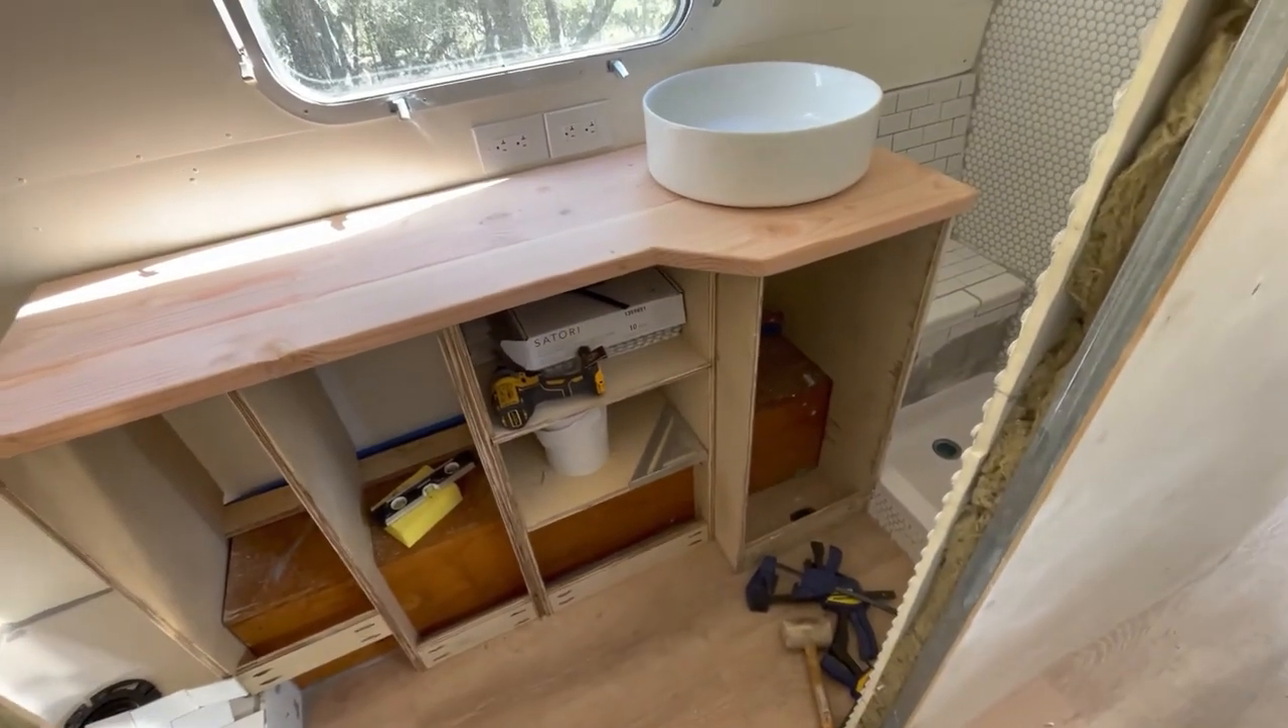The countertop for the bathroom is cut and in place.